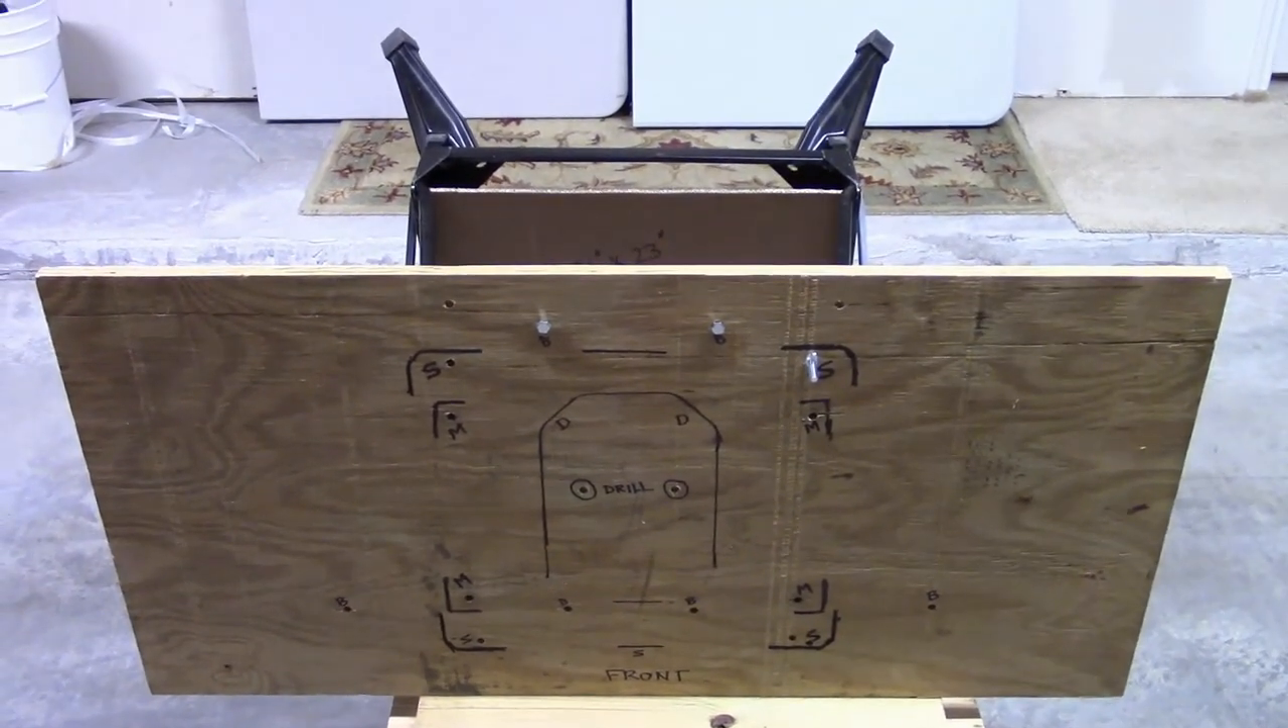Now I have the piece of plywood bolted onto my workmate and I've got my workmate laying on its front edge.